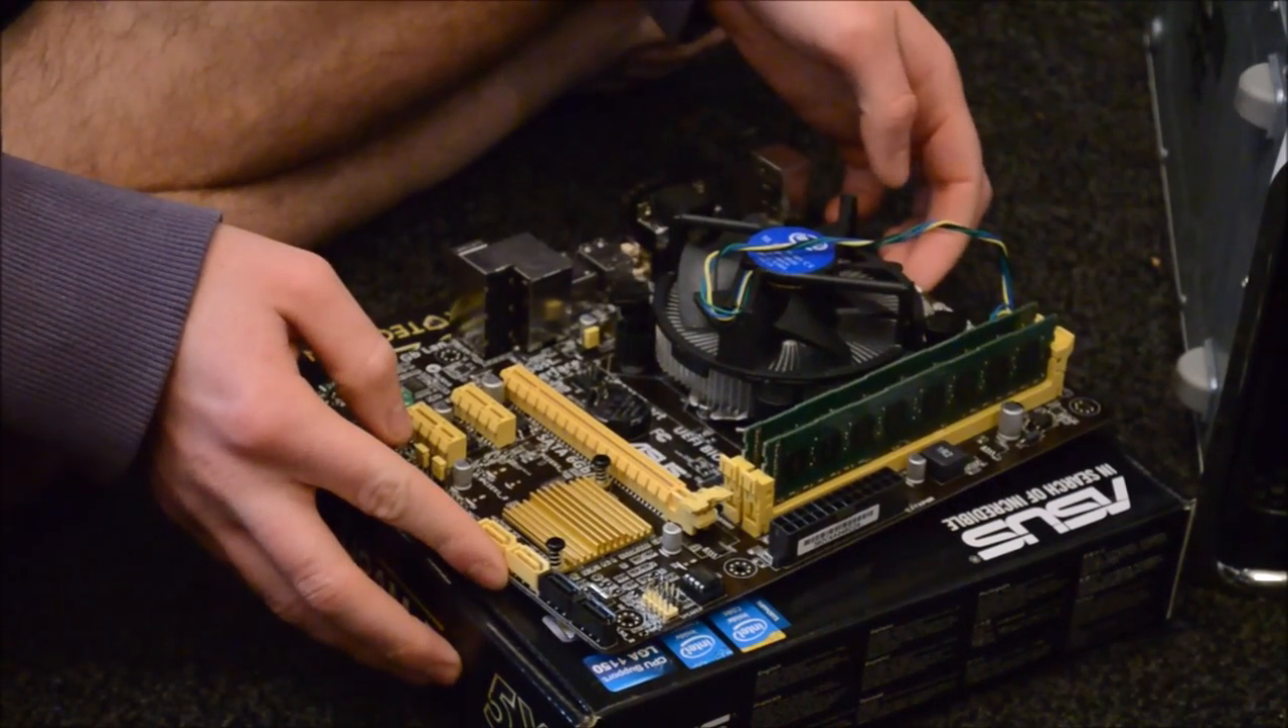But then you insert this ram stick like so and that should be your ram installed and raring to go.